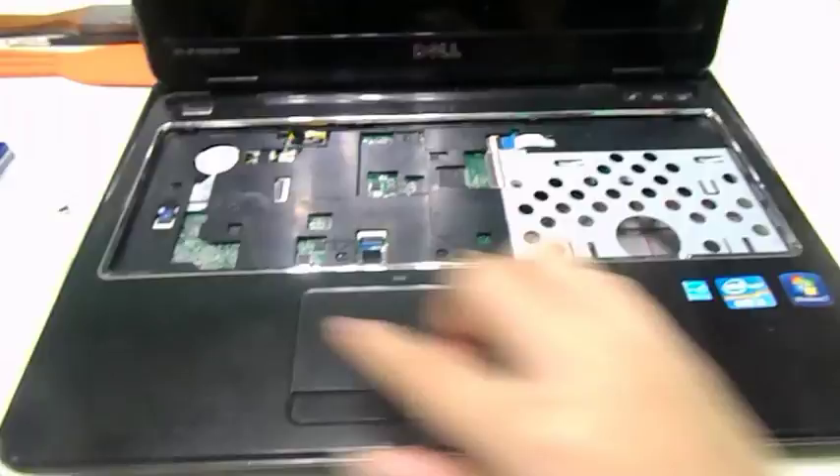Now, as you see right here, the keyboard is gone.